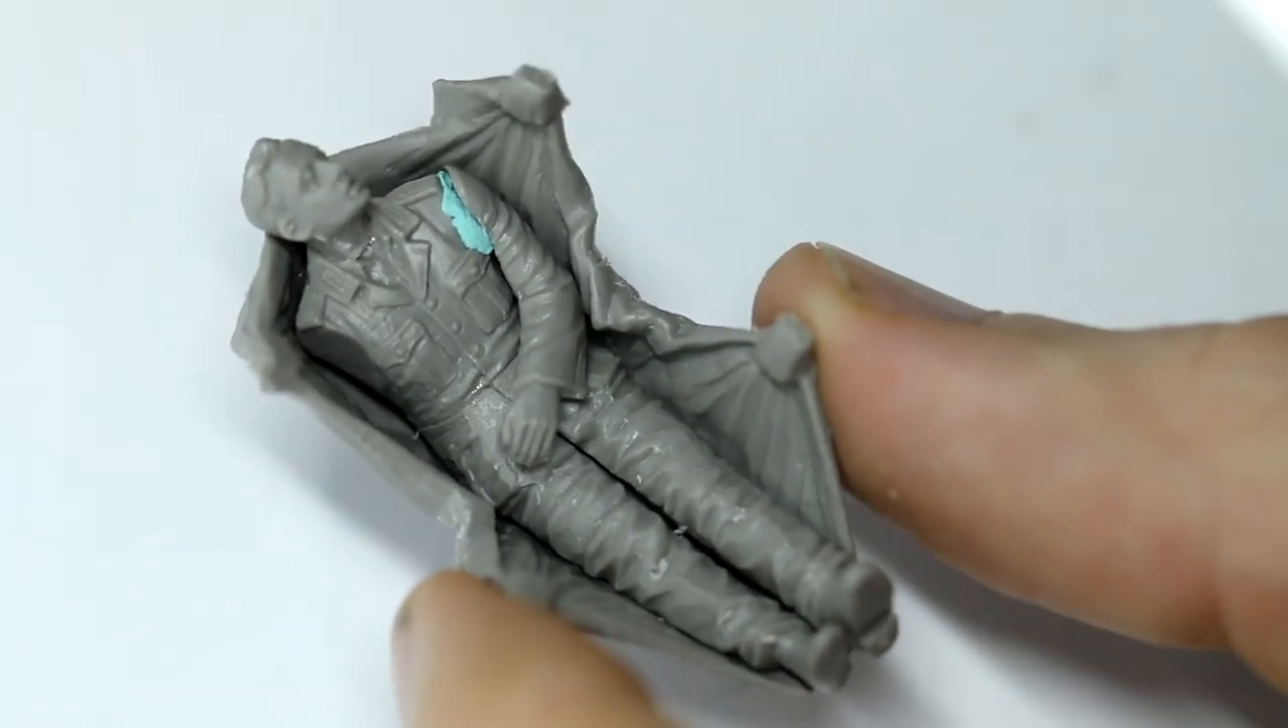And here the wounded soldier fits perfectly inside the sheet as well.